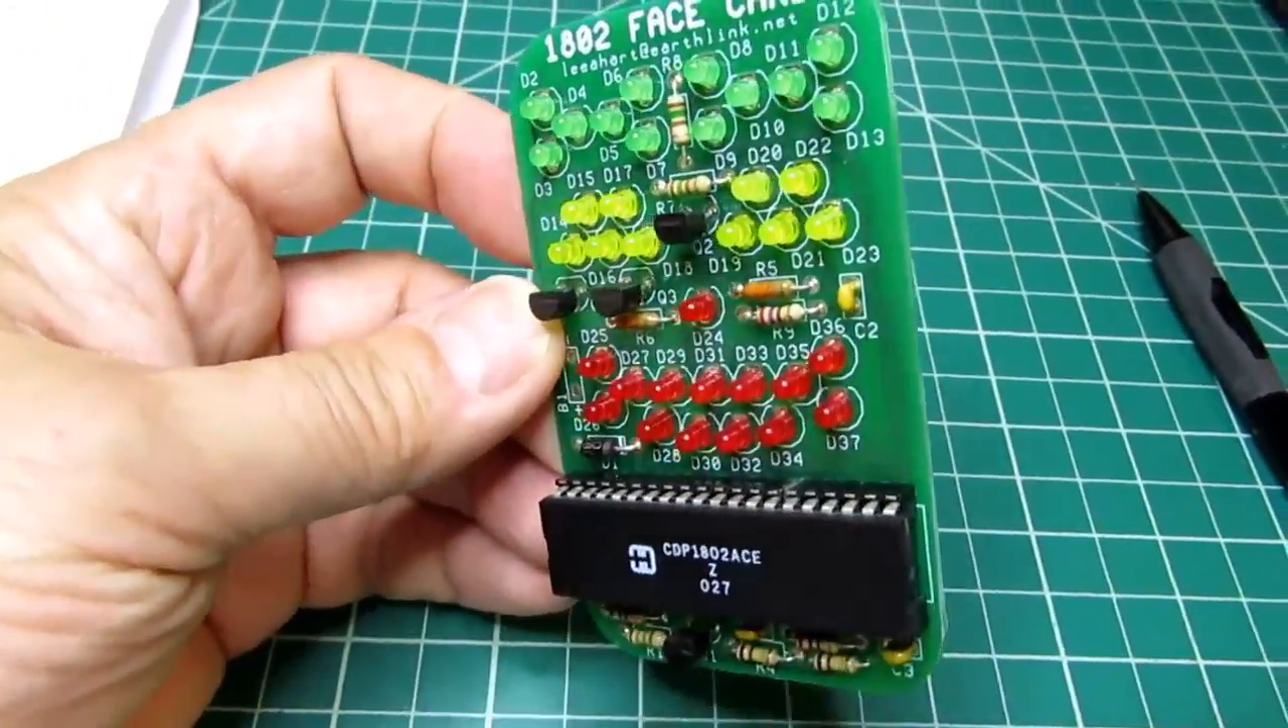Now the 1802 microprocessor is plugged in.